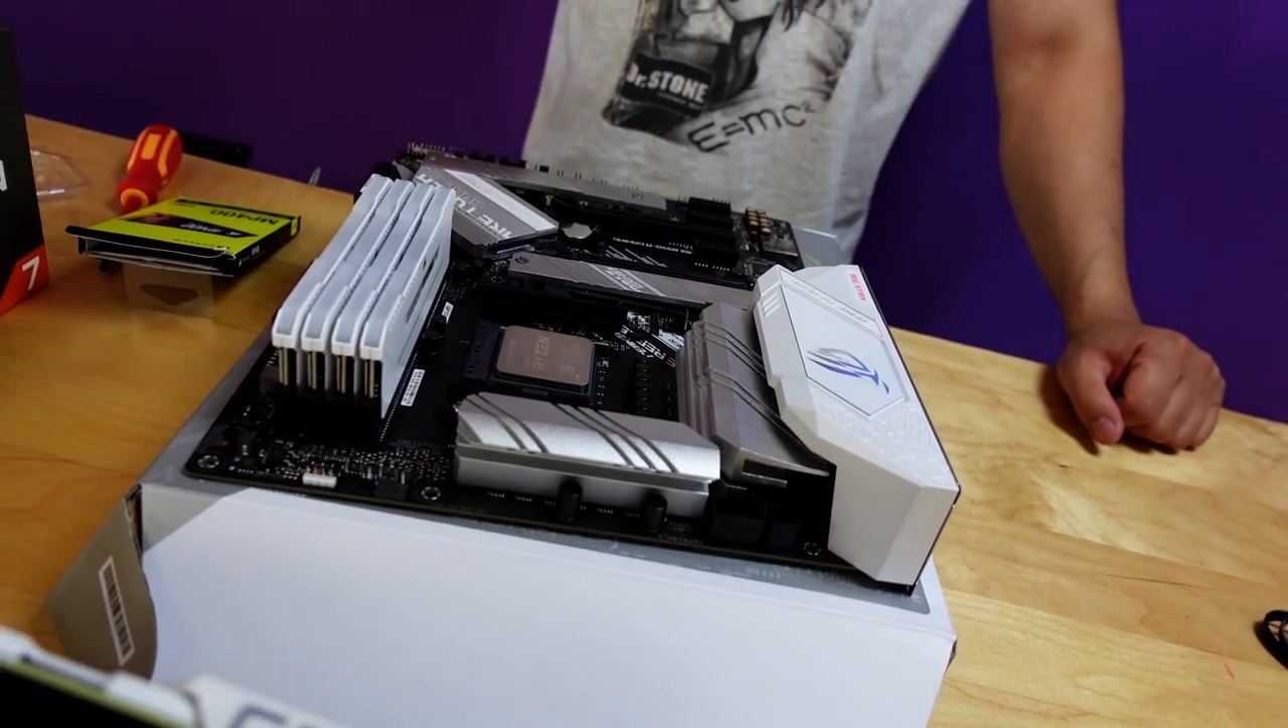Tu as déjà installé le processeur.